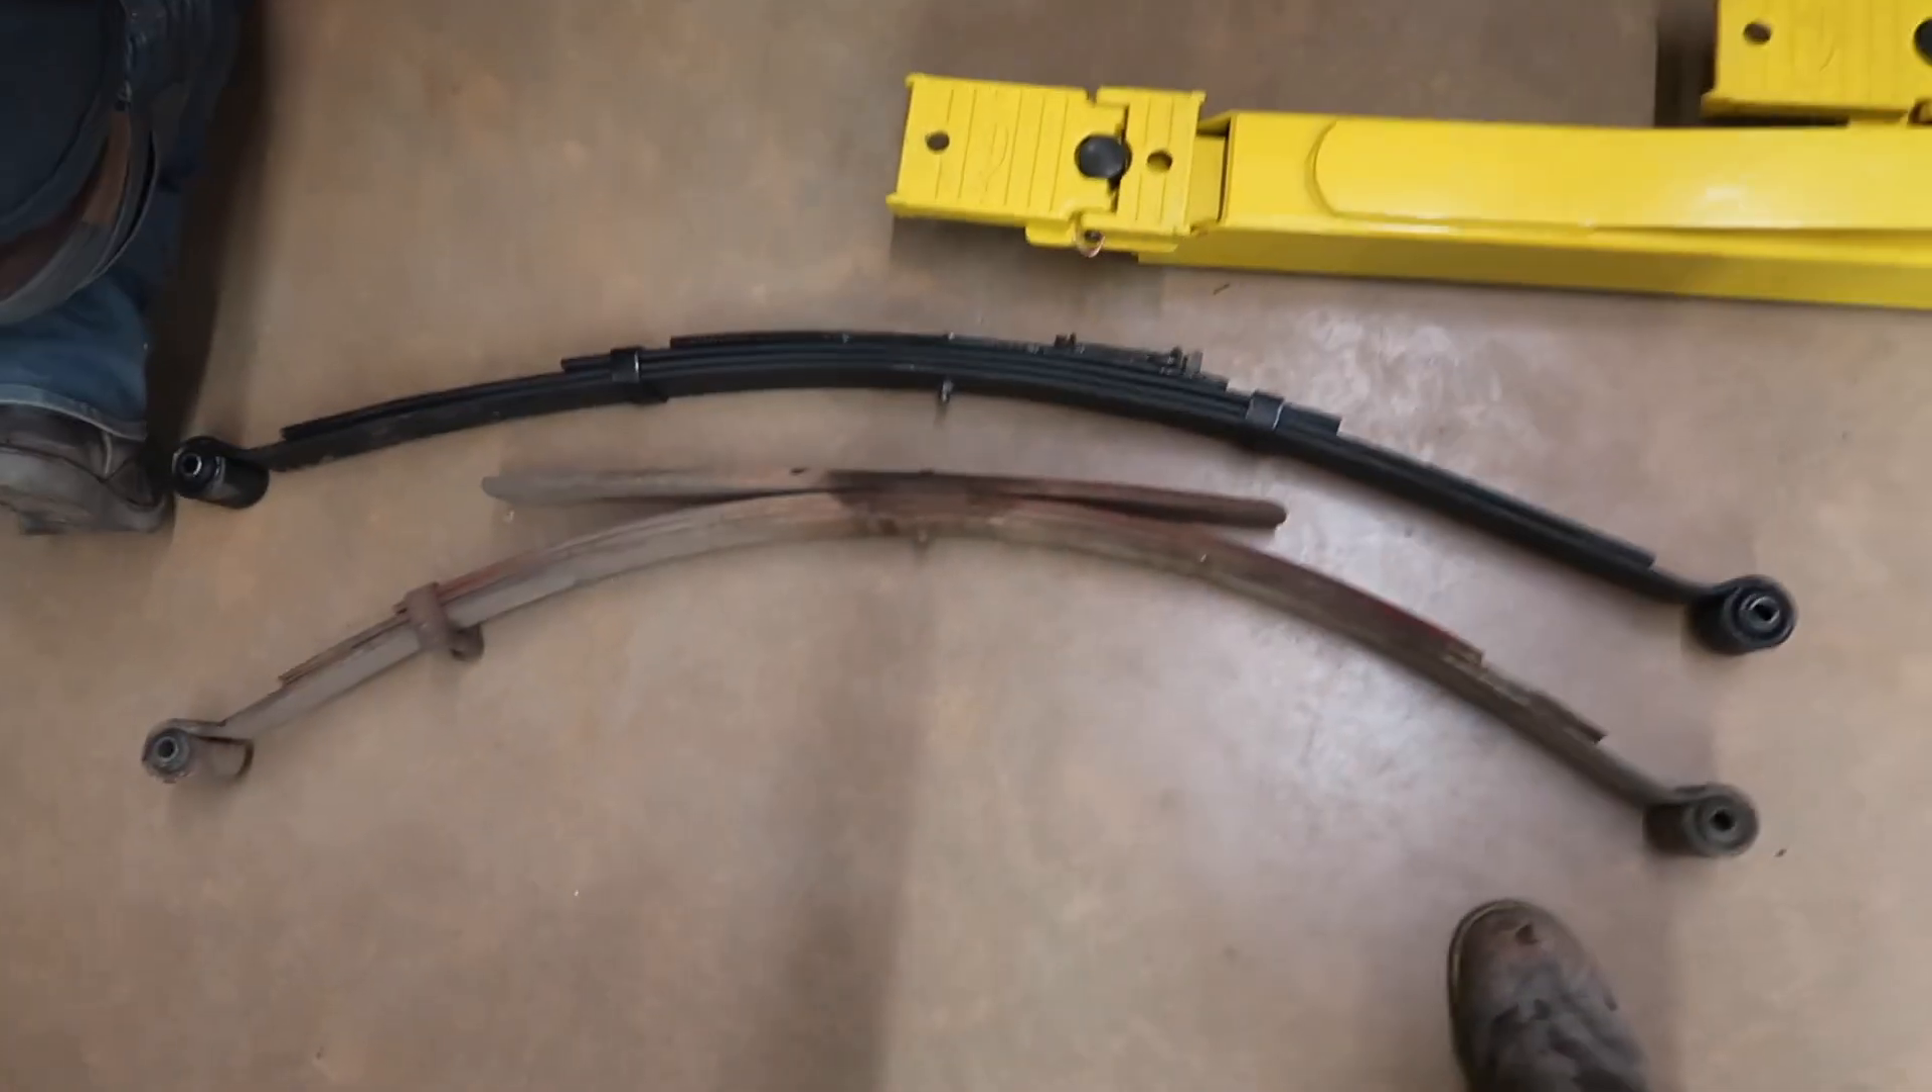All right, so we got the leaf springs out. As you can see, here's the old, and this is what we're going back with.